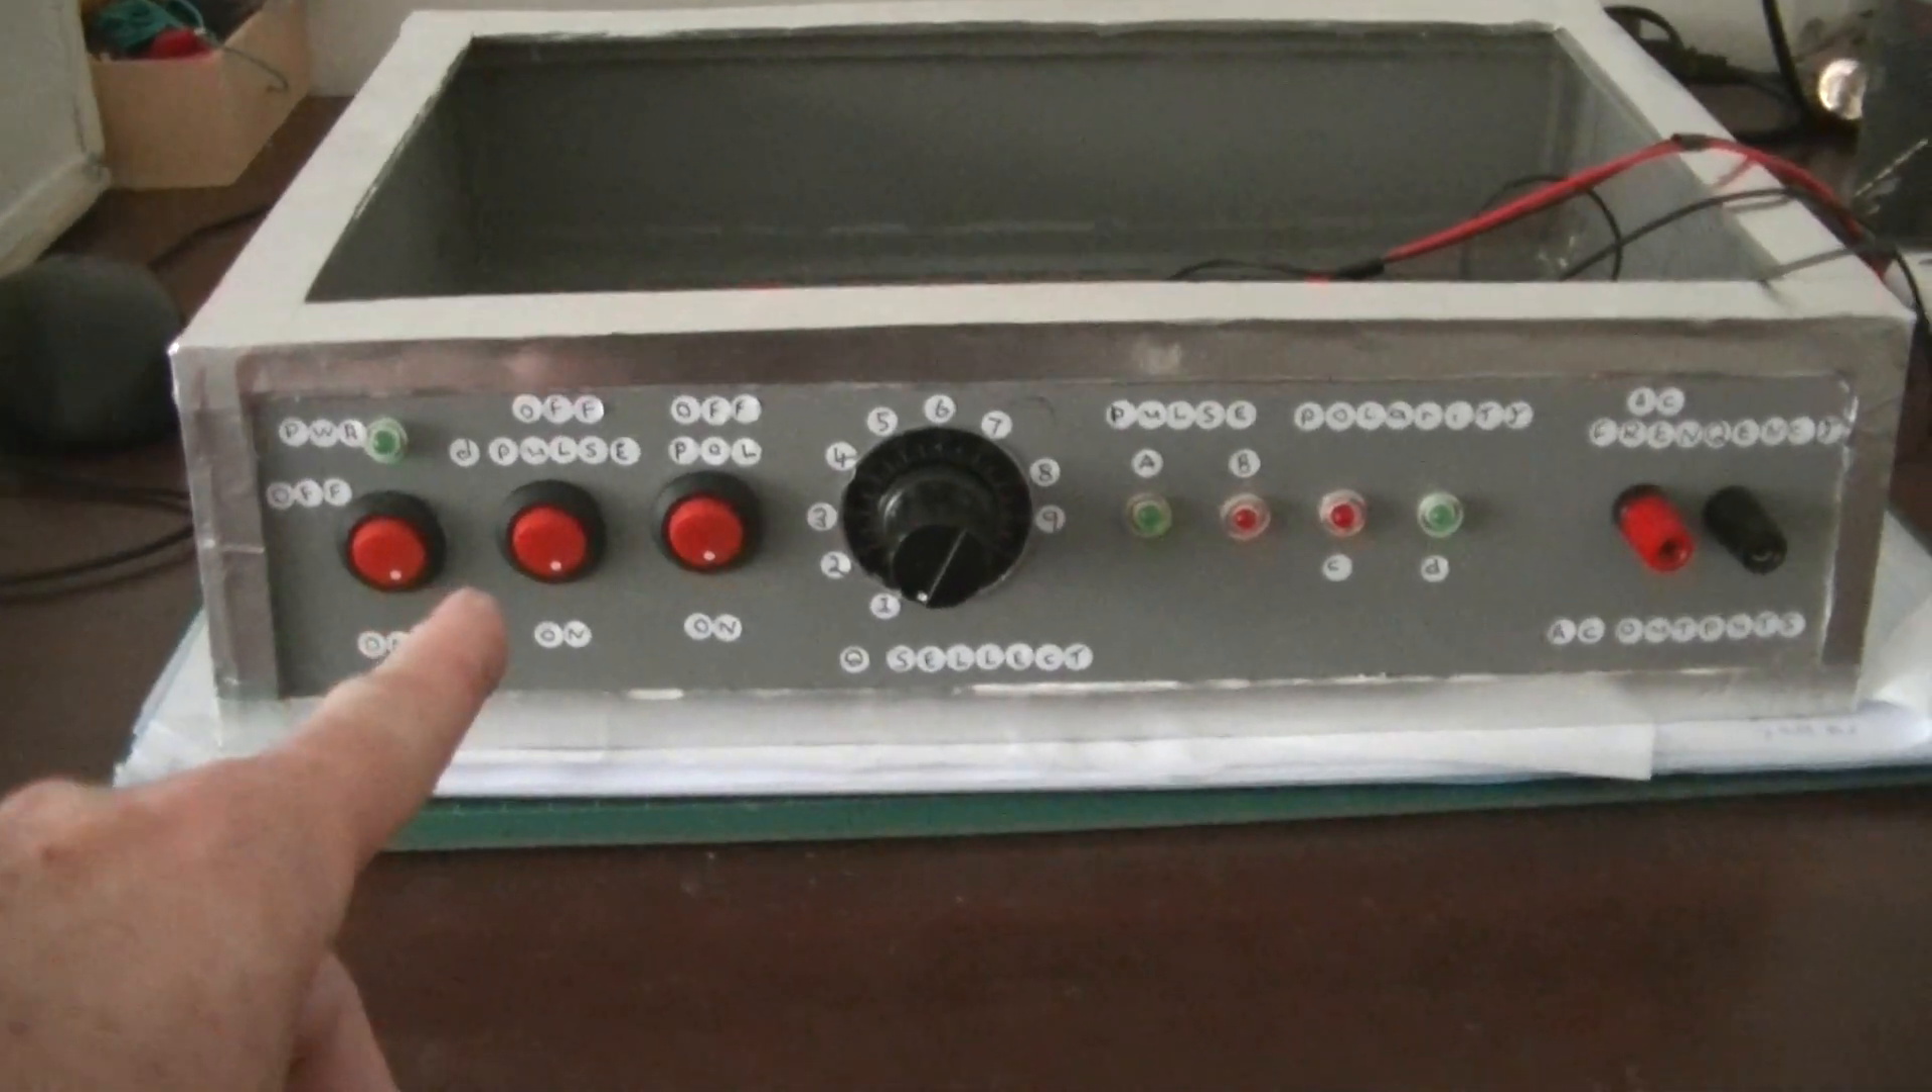Here's my latest creation here, it's nearly finished you see I just got to wire it all up and make the lid for it on the top here.